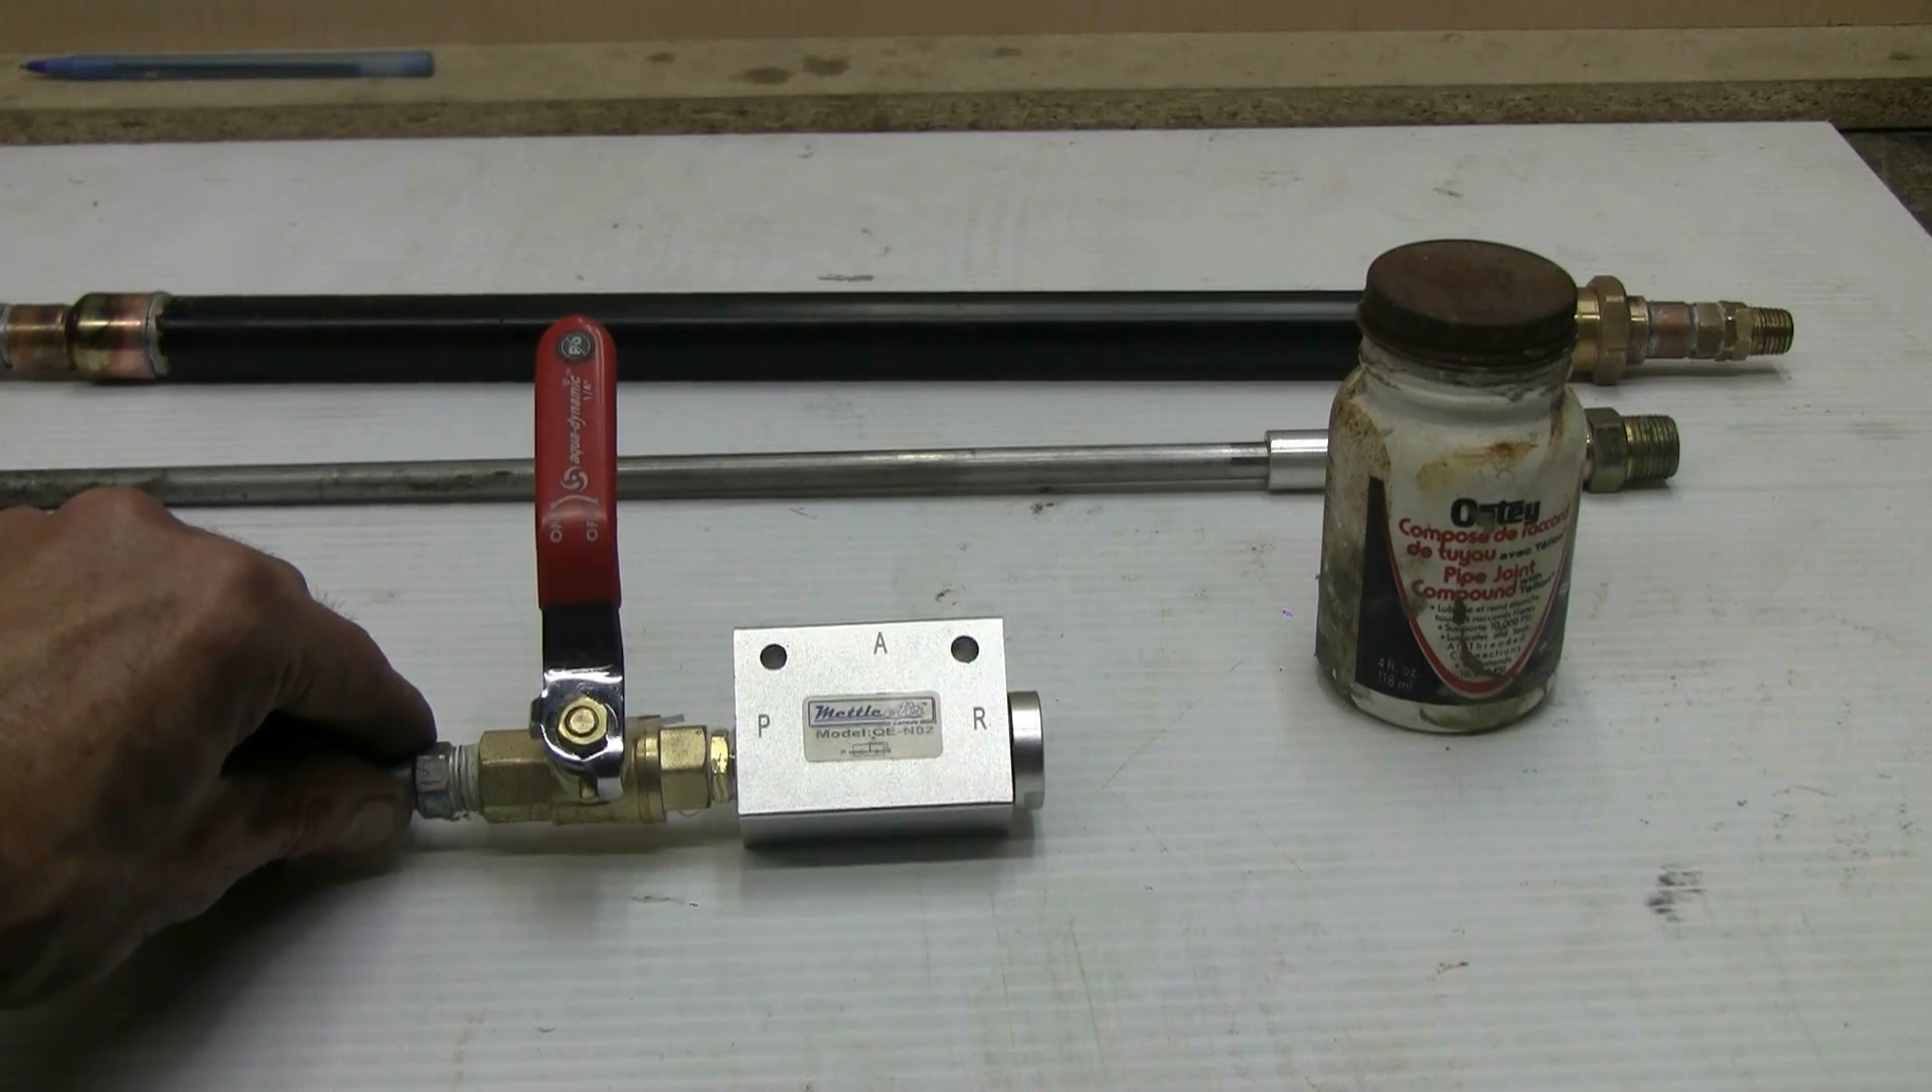I've attached the ball valve to the port marked P on the QEV.